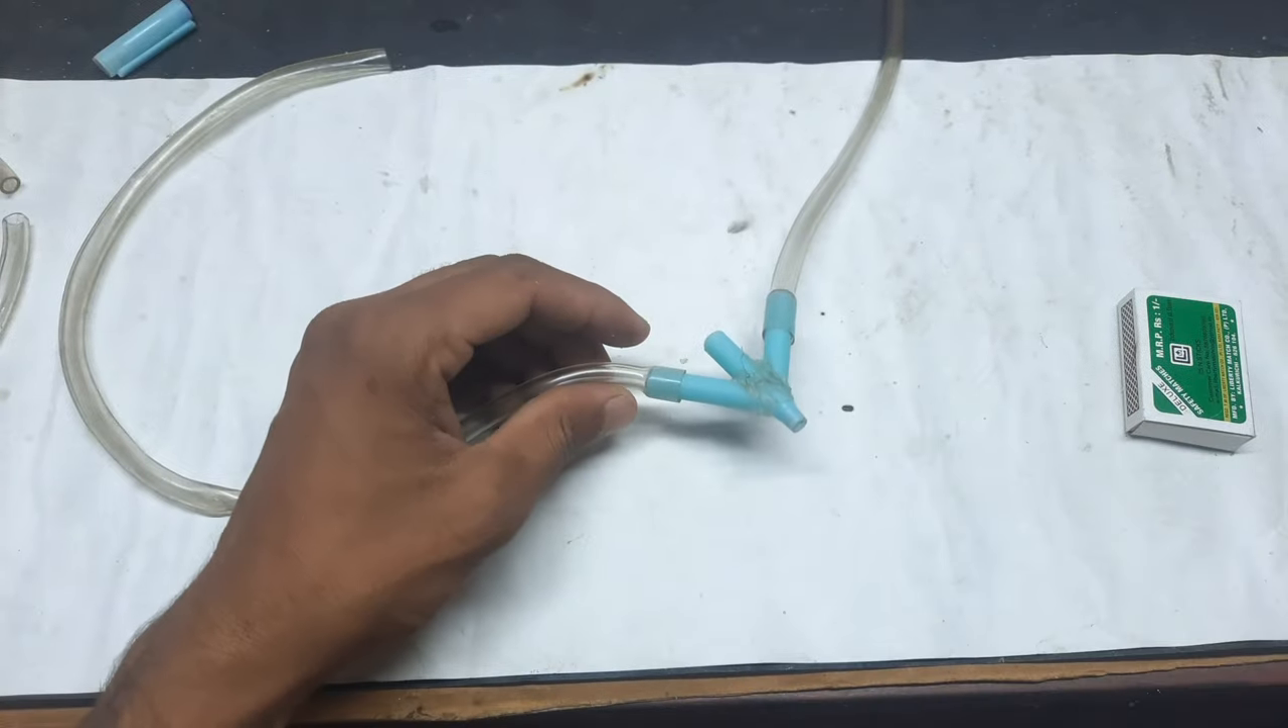دو پائیپ کو اس طرح سے ڈال دیا ہے تیسرا پائیپ بھی ڈال دیتے ہیں۔